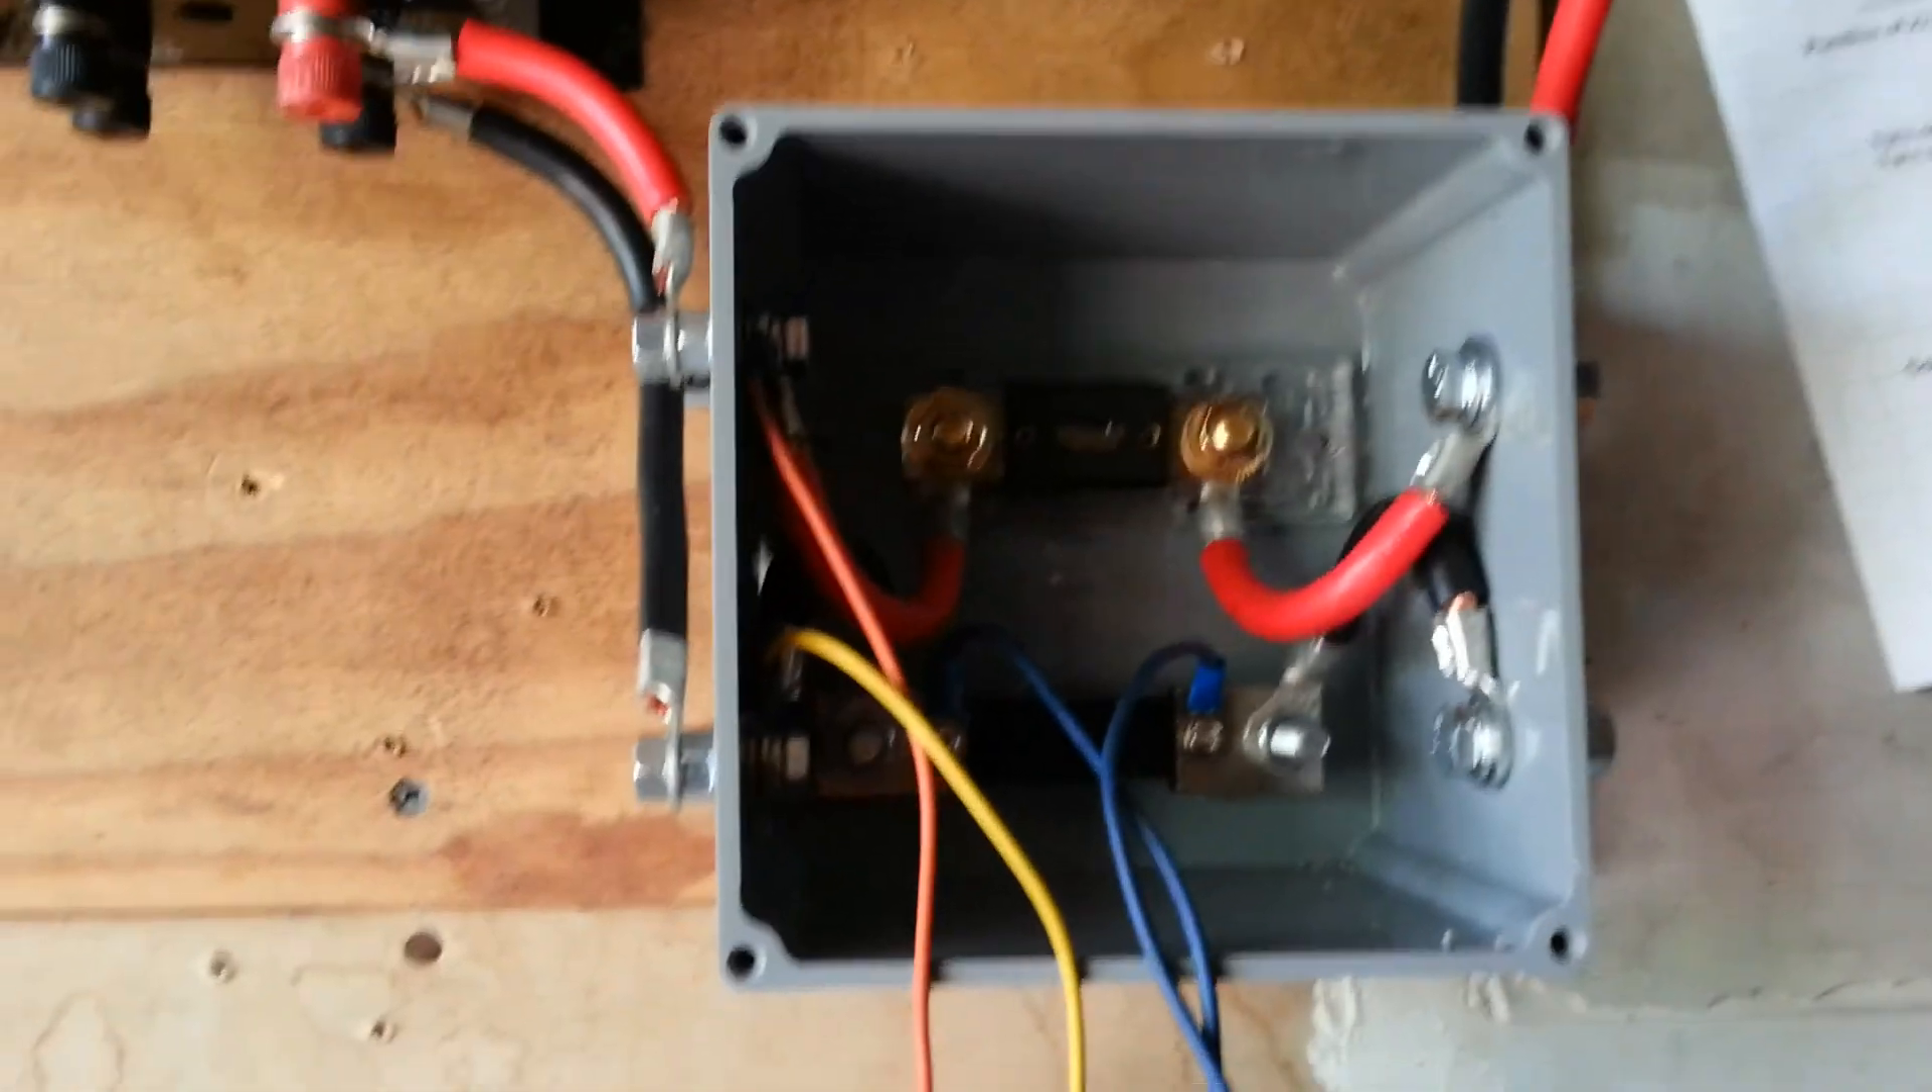Now I got the cover off.